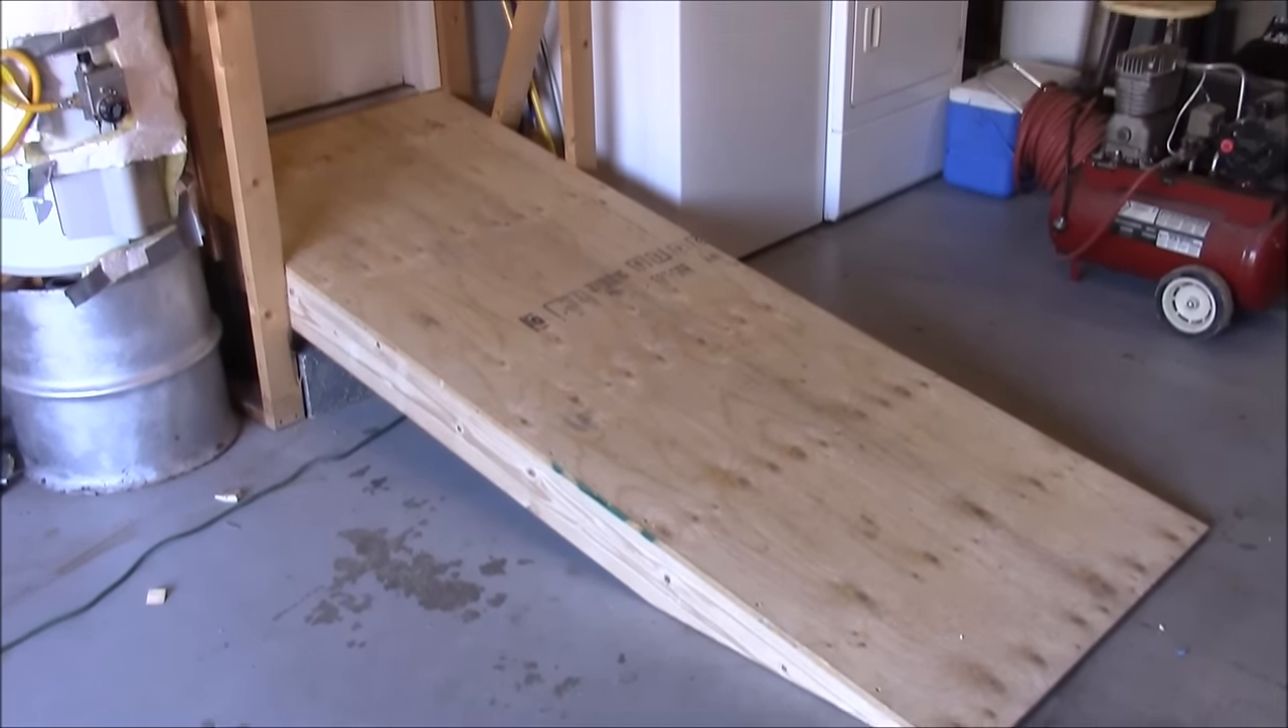Okay, we got the ramp portion of this all done. We got a nice, sturdy ramp.